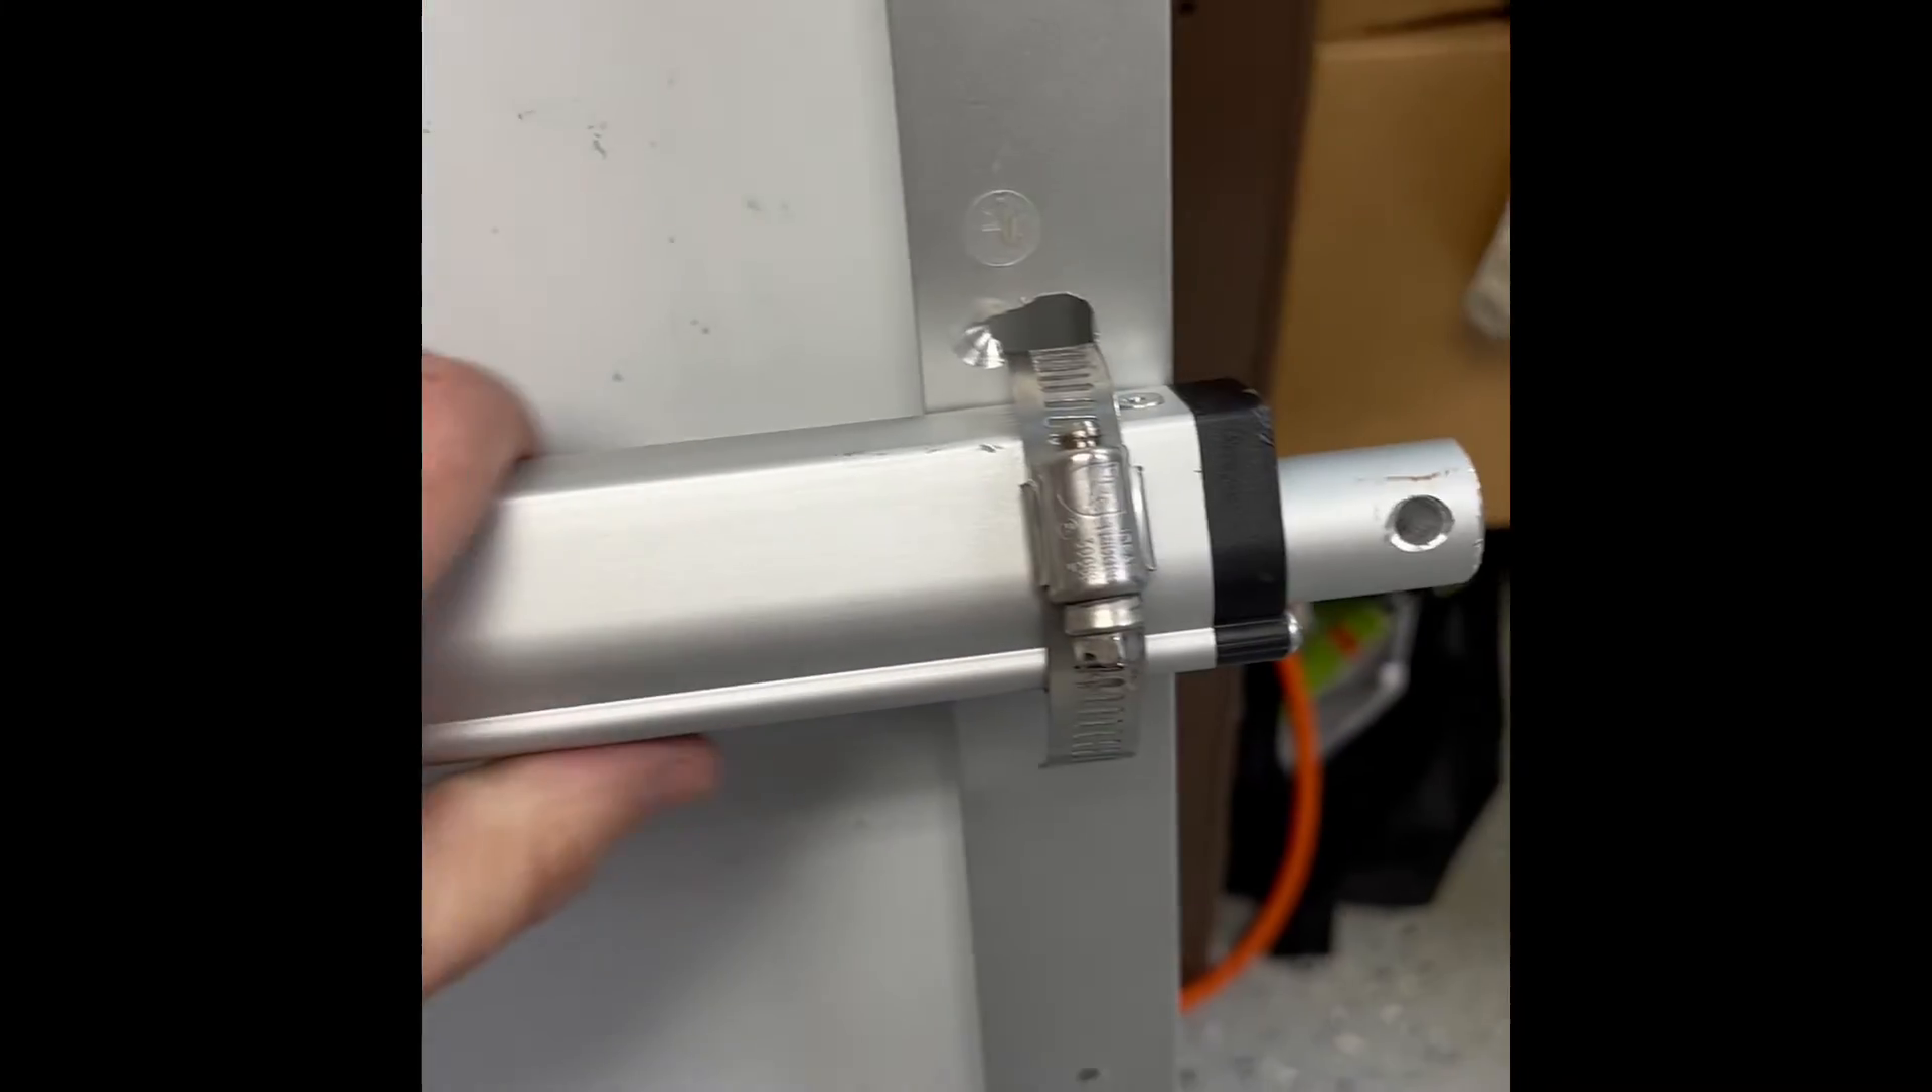And here the linear actuator has been clamped in place.